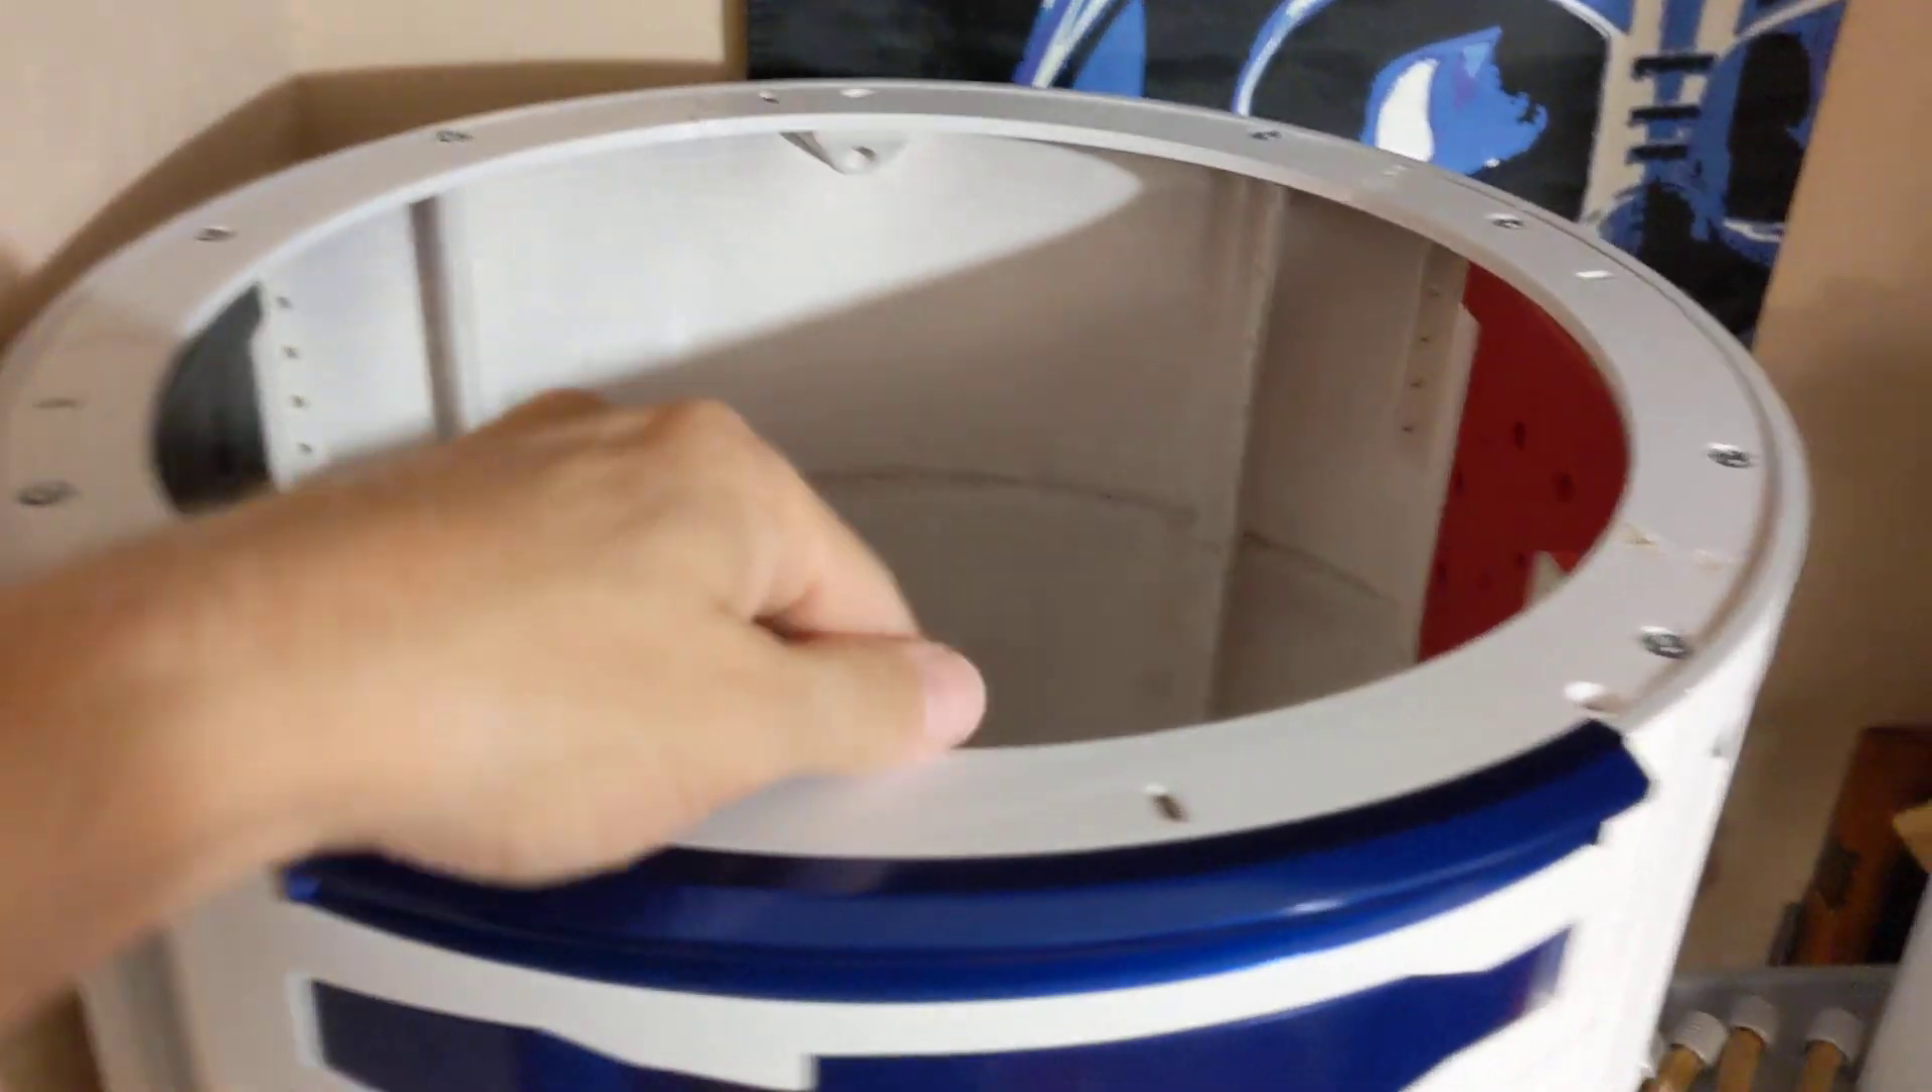Now I did get the top ring the top ring bolted to the frame.